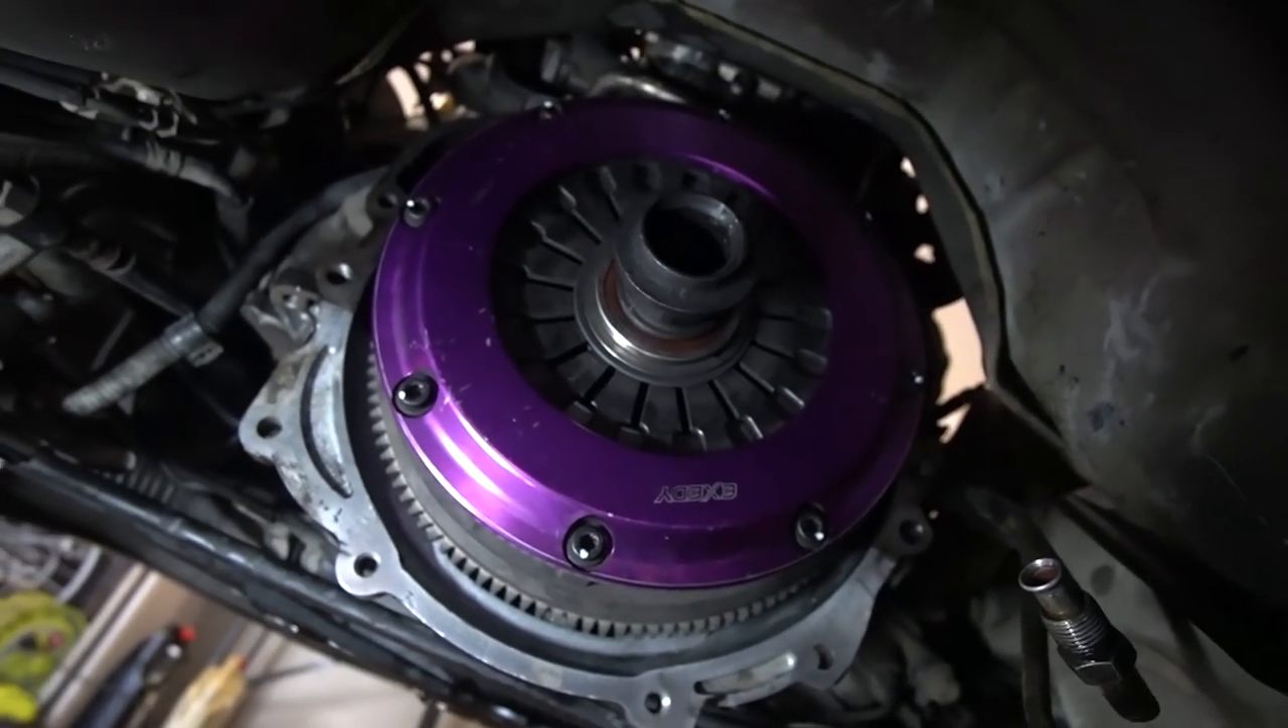Clutch is fully installed looking really nice up in here.